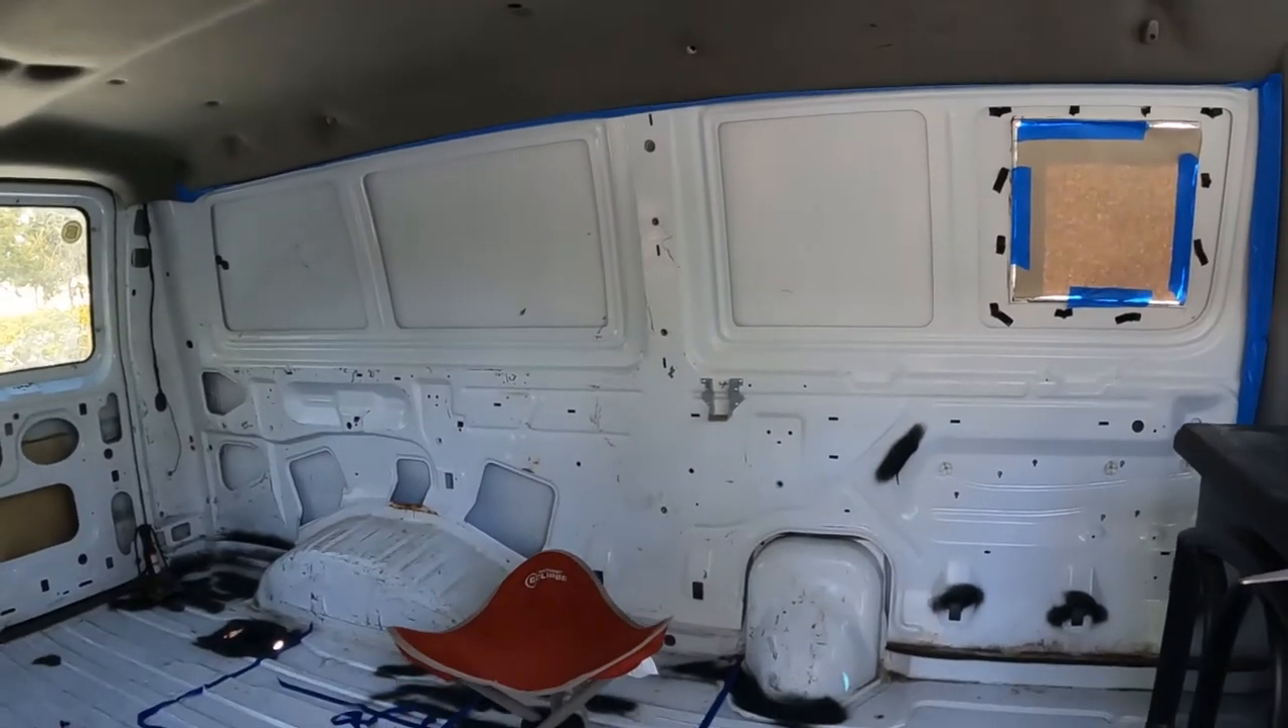The panels are off everything's clean i taped the edges.